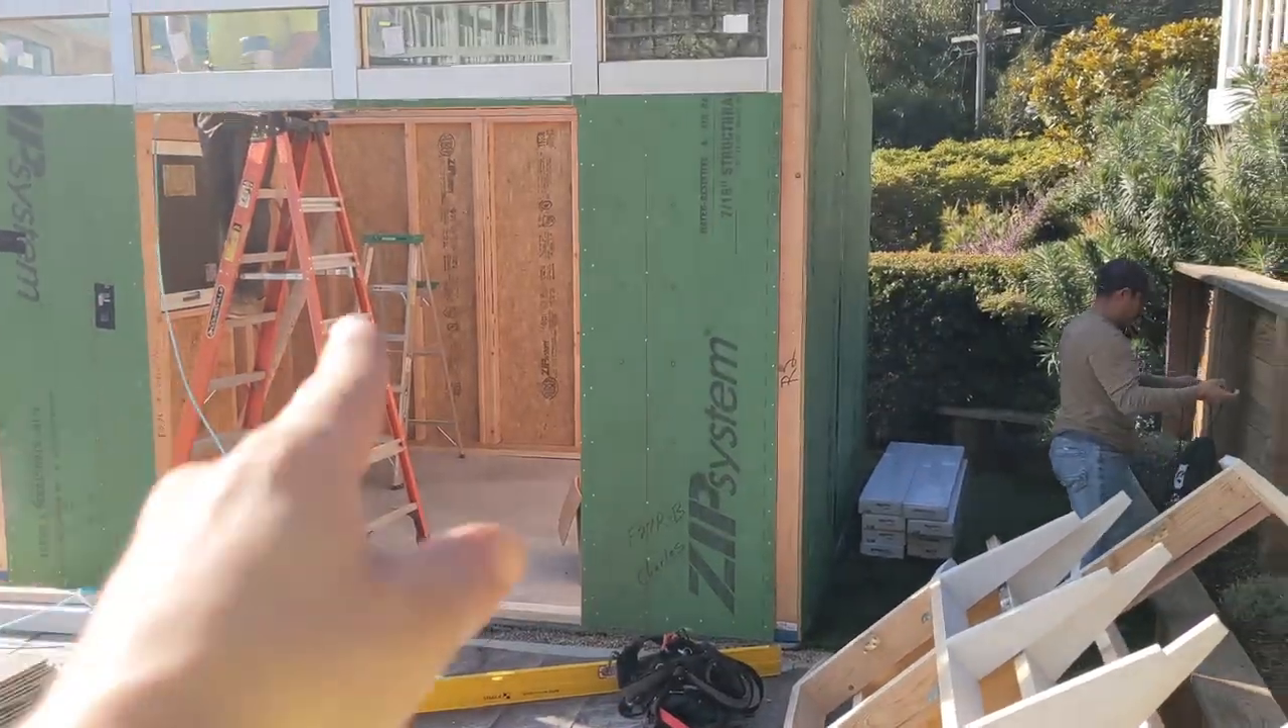Delivery was at 9. And we already have our outer shell up.